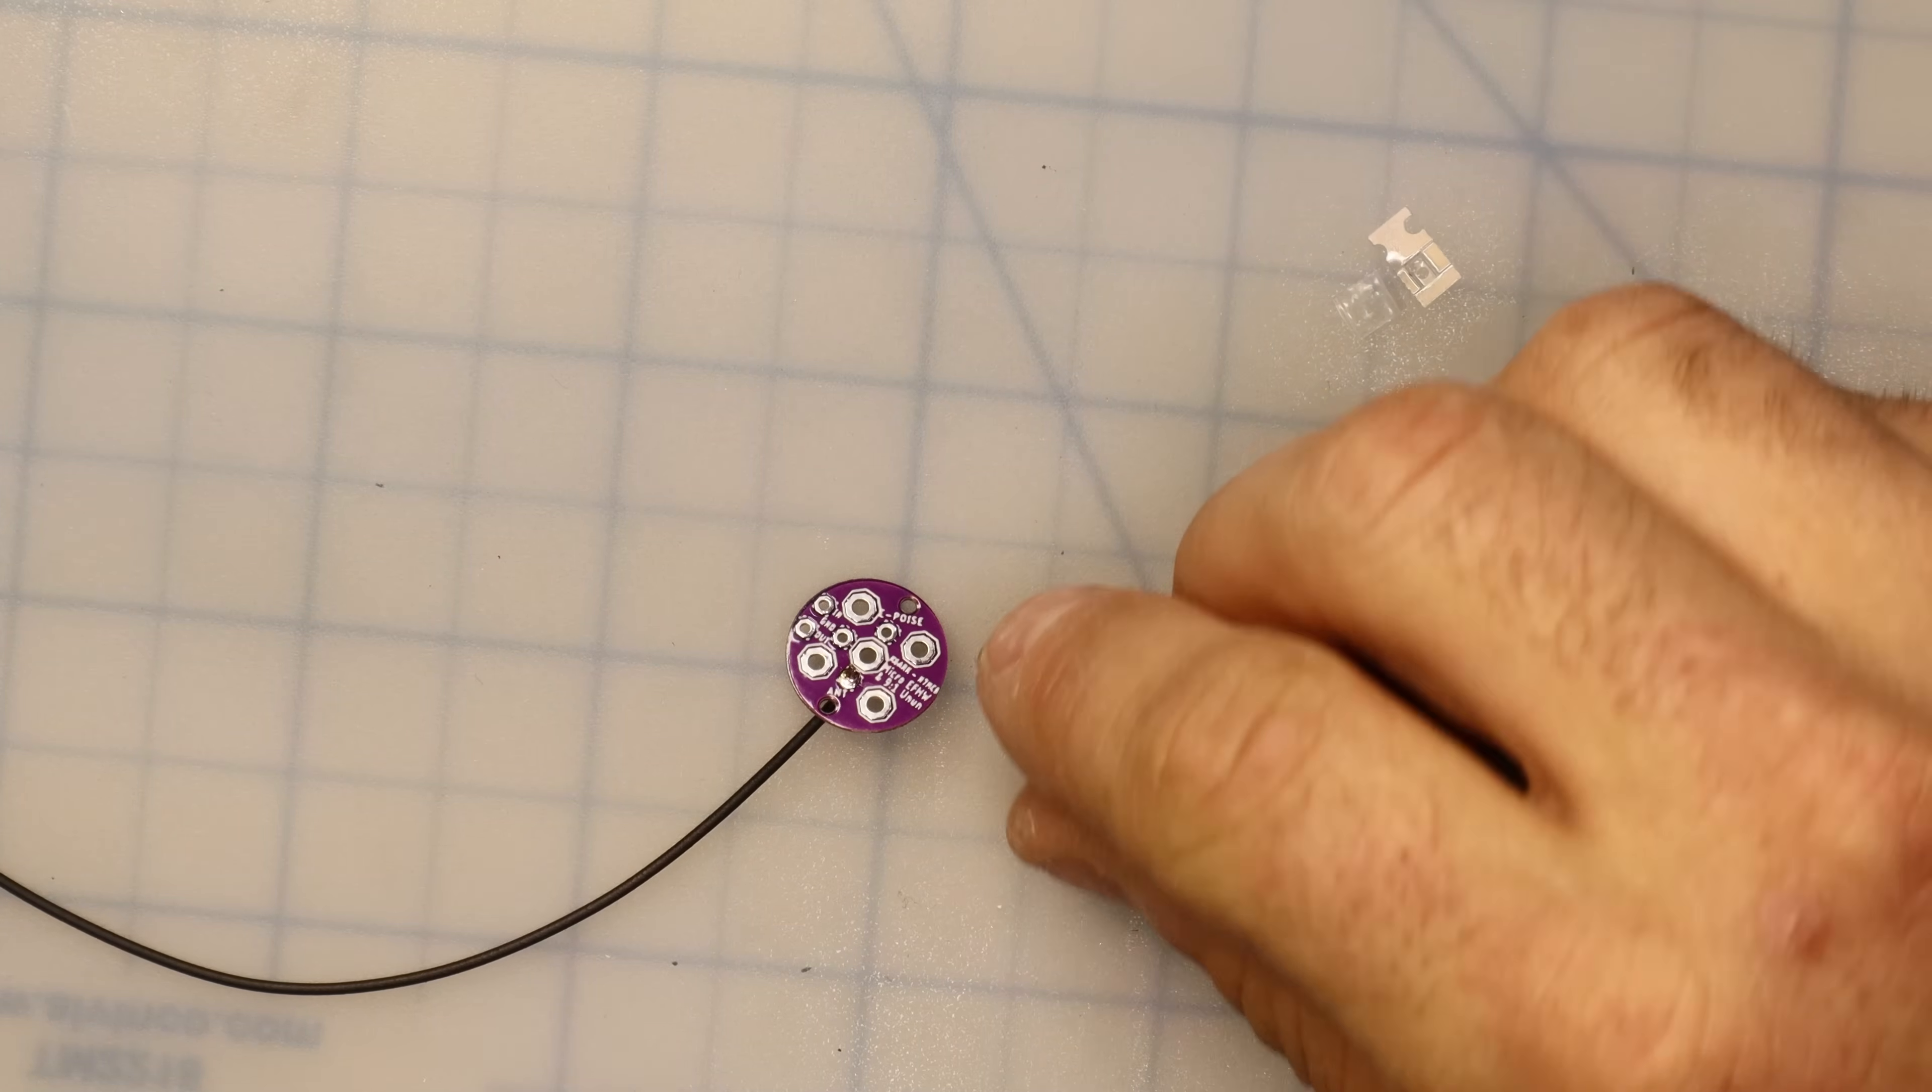Got the antenna wire soldered into place.